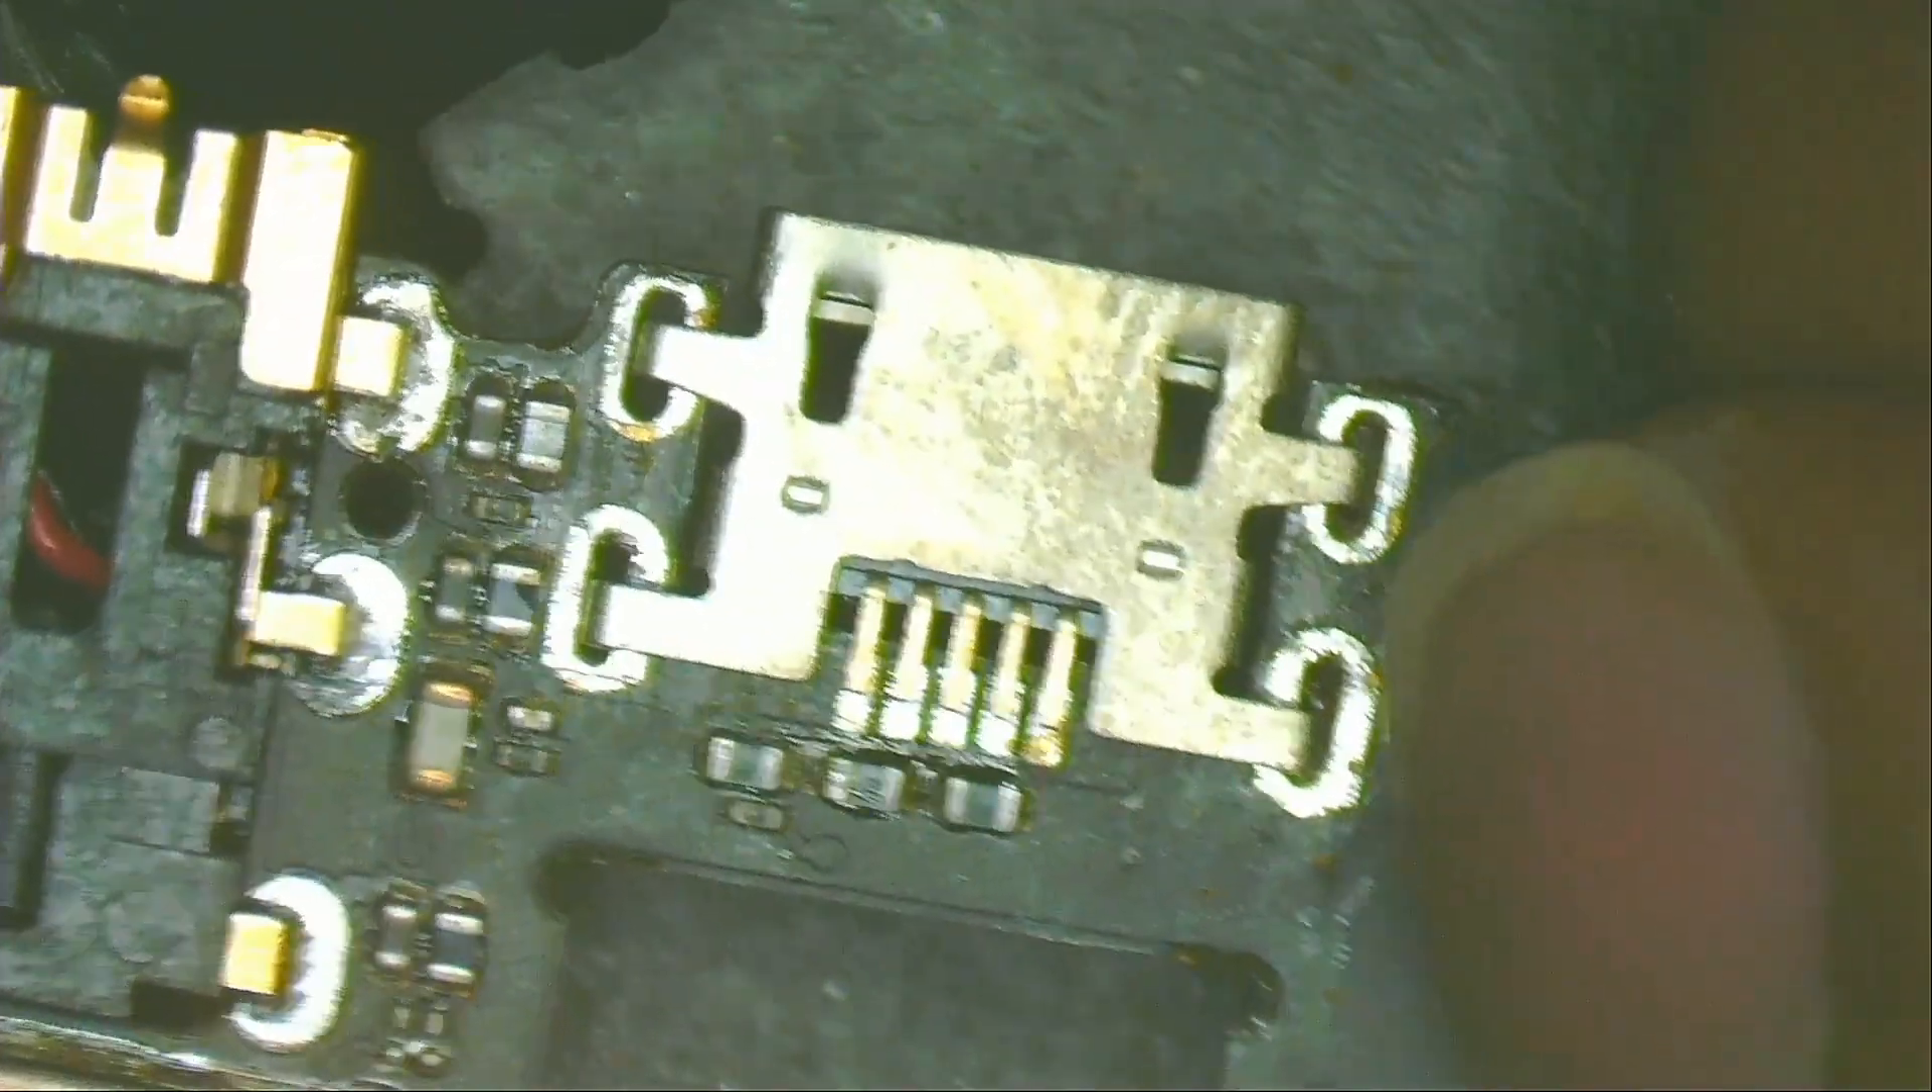Place the new connector. It fits perfectly.